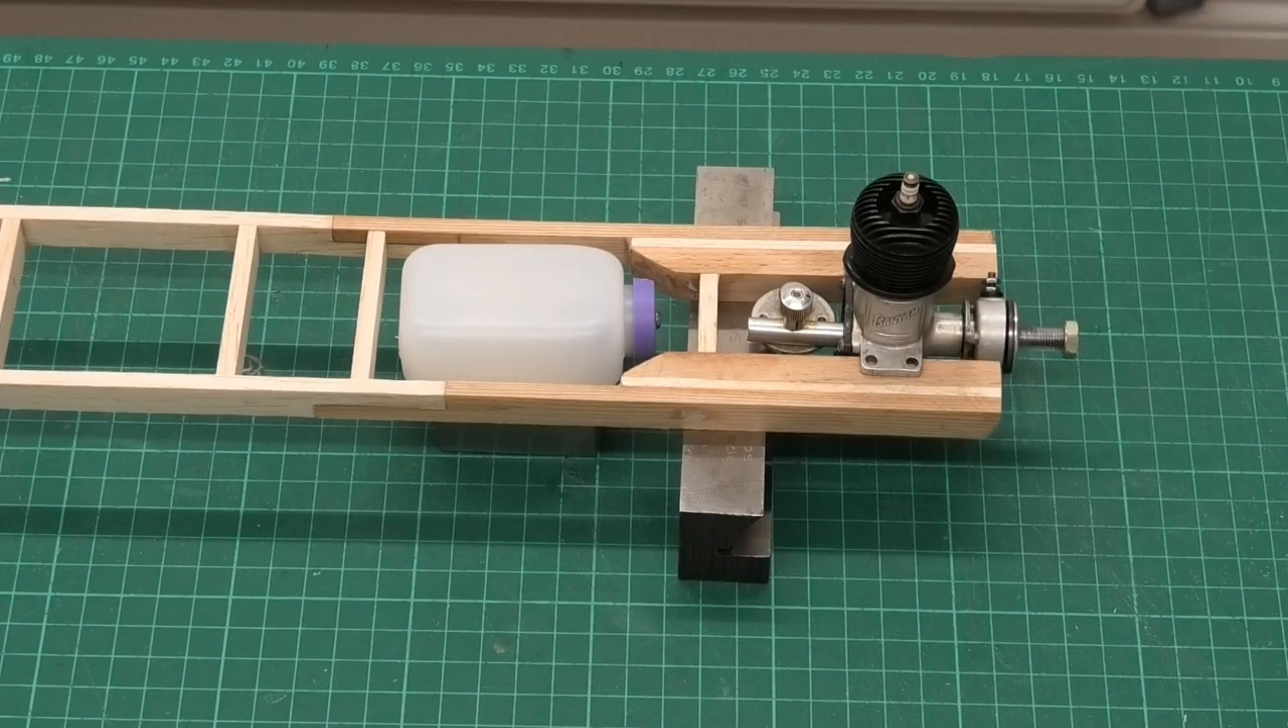We've got a space here for the fuel tank that just fits nicely slotted in there between those sides of the crutch. And as we've moved that one cross piece back a little bit, there's just enough room to pack that in foam to reduce the vibration.